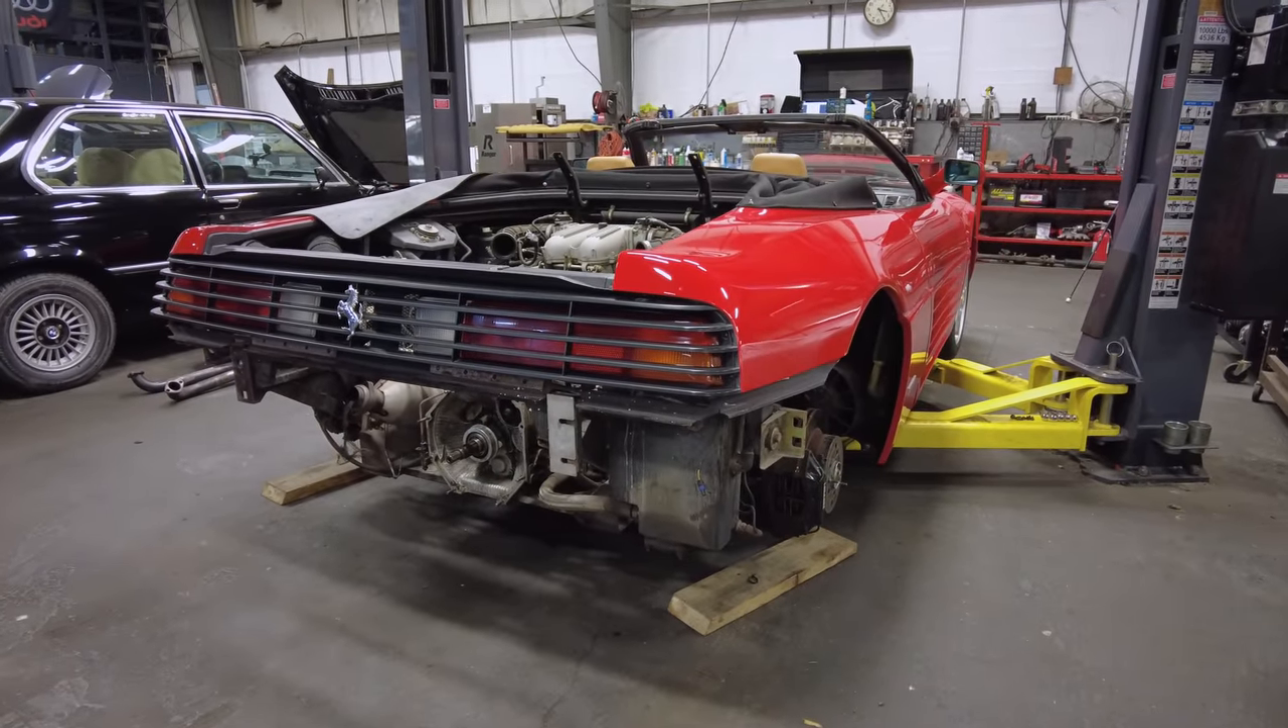We haven't even got the engine out yet.